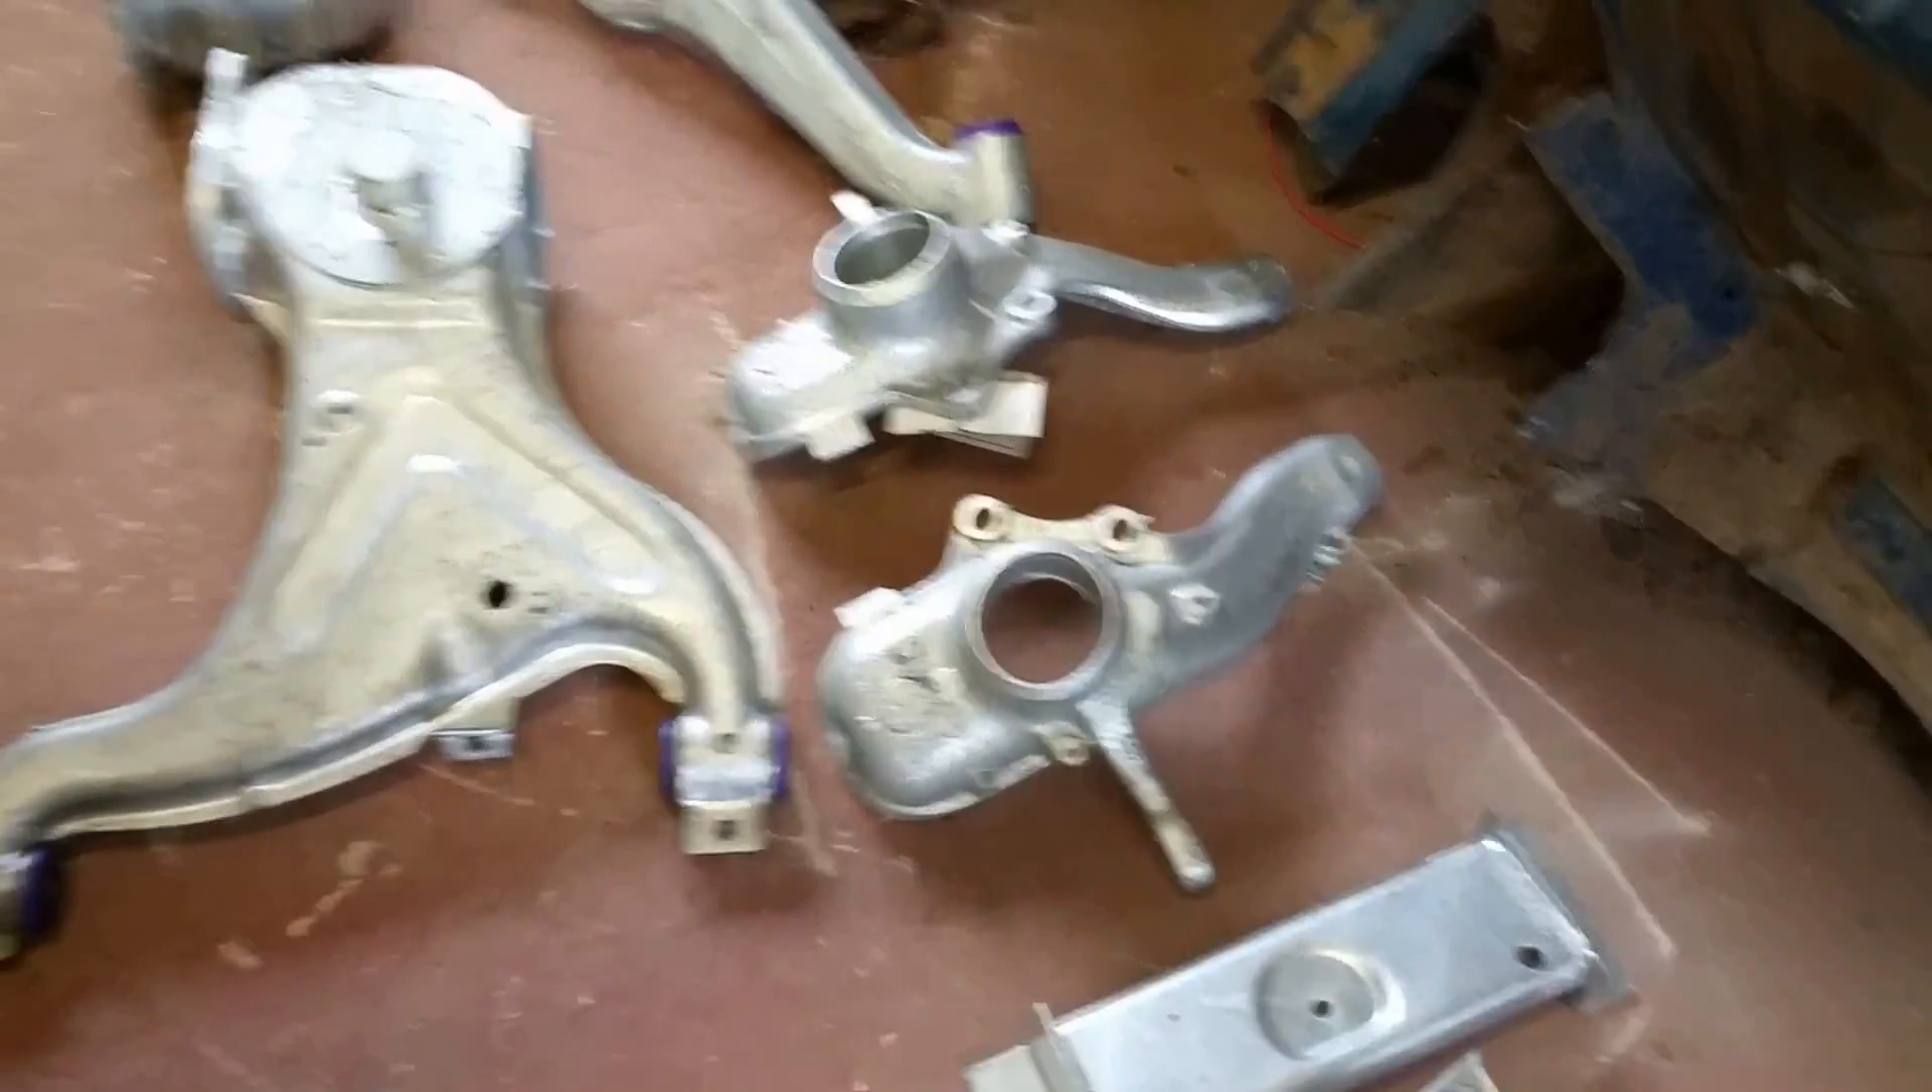I've got to still put the bearings into the front uprights after I've removed the gal from inside the bearing housing with hydrochloric acid.